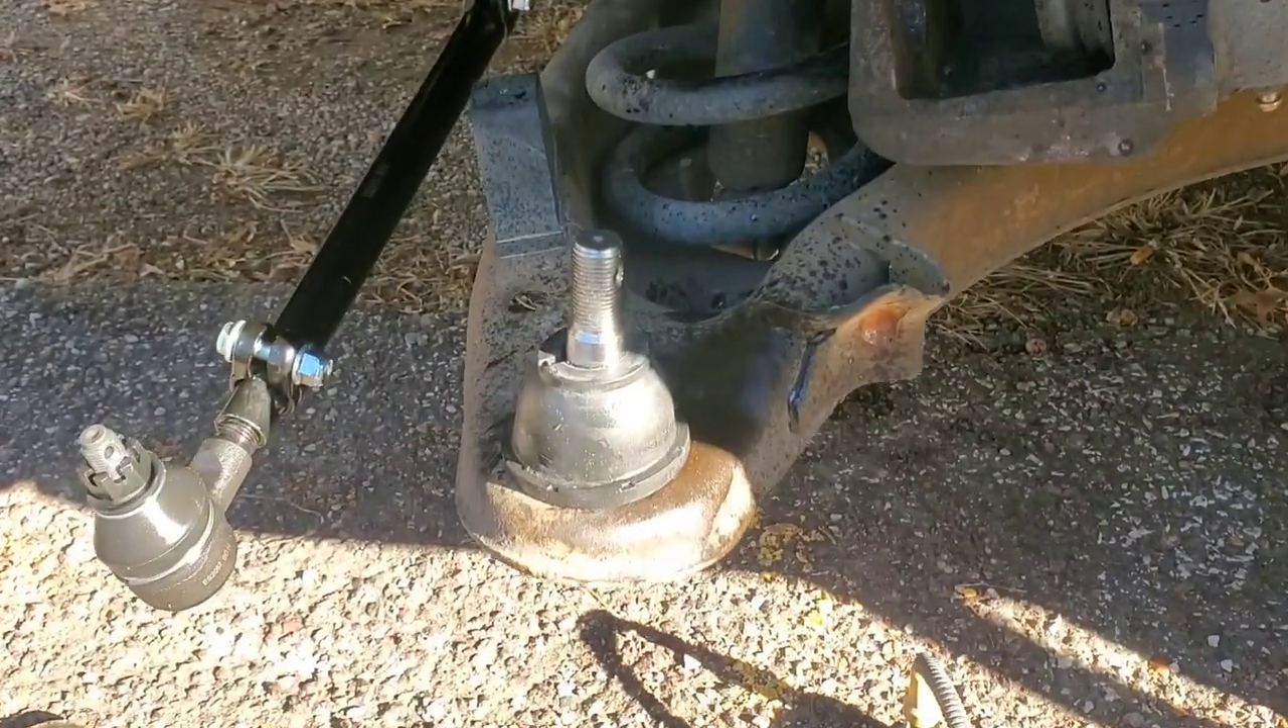Okay, now the ball joint is in, and the boot is pushed on.